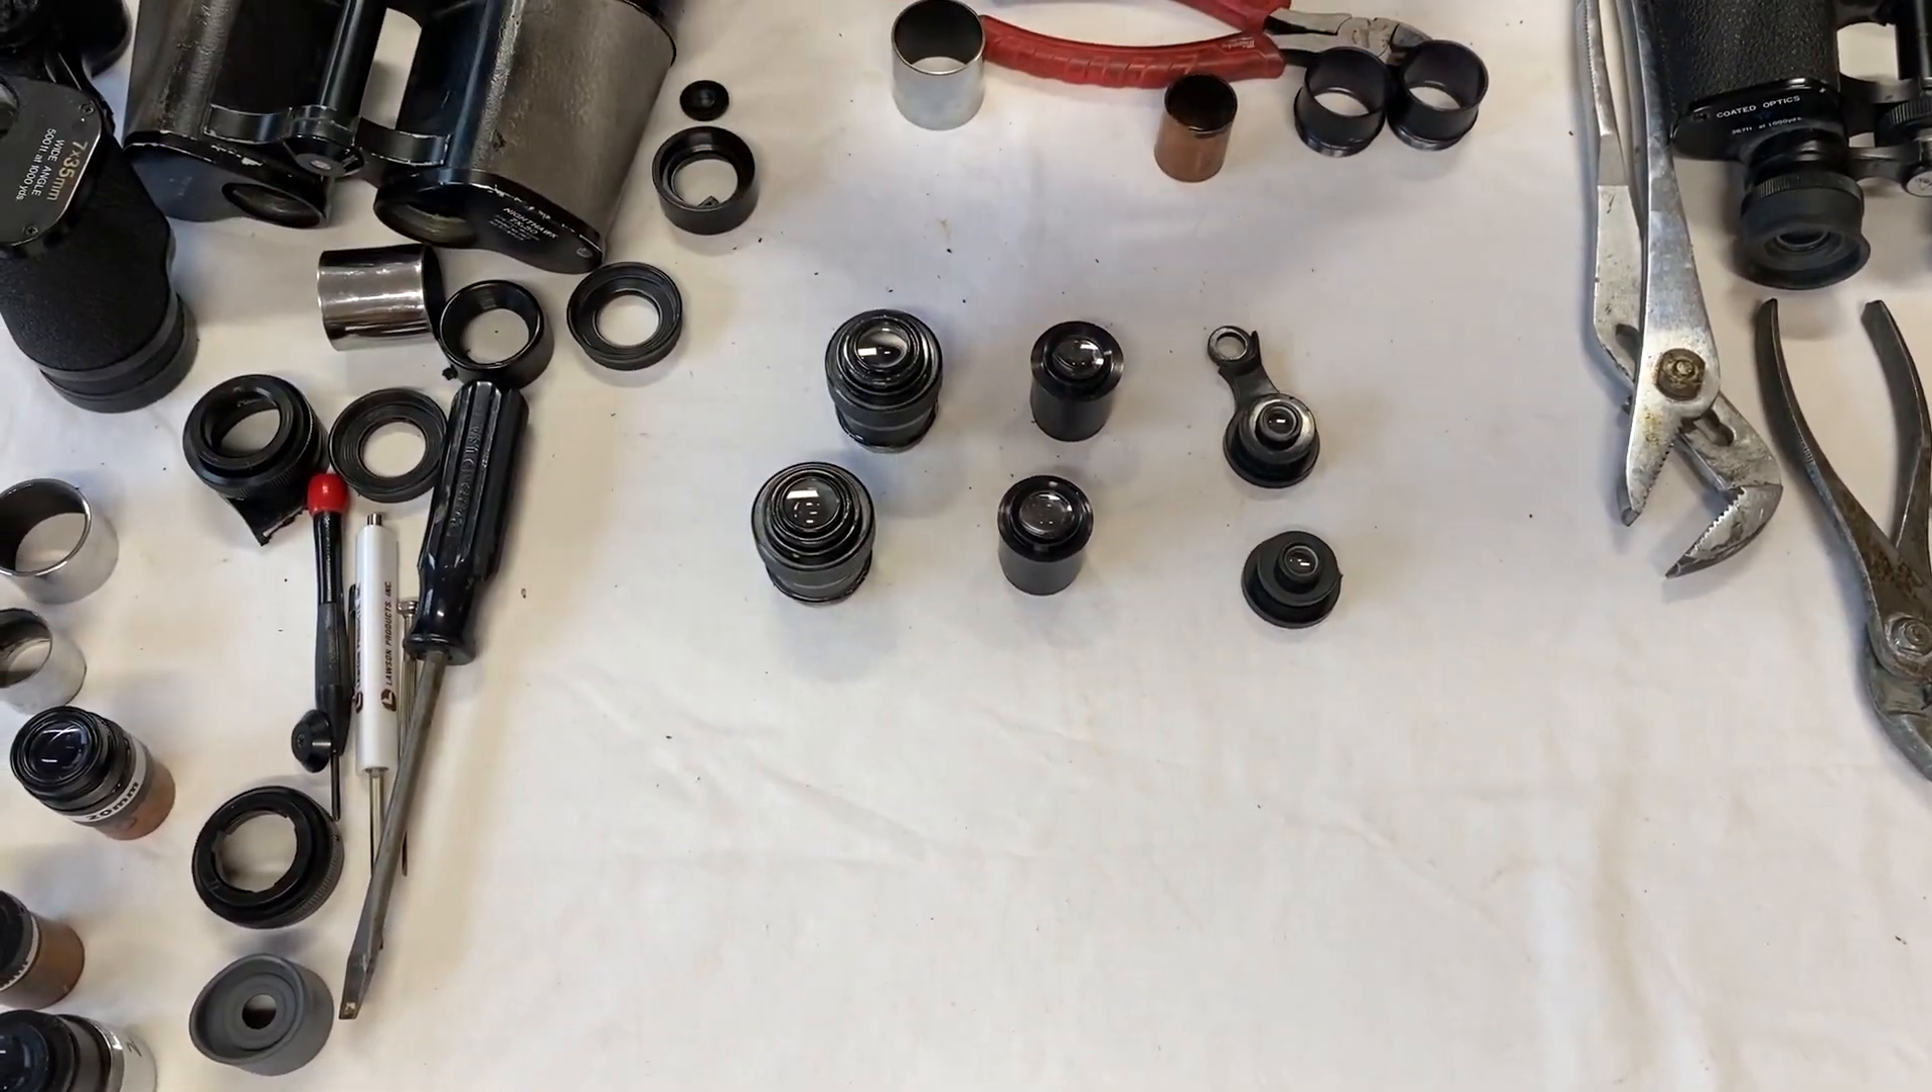And so we have all these eyepieces that we've extracted from the three different kinds of binoculars.